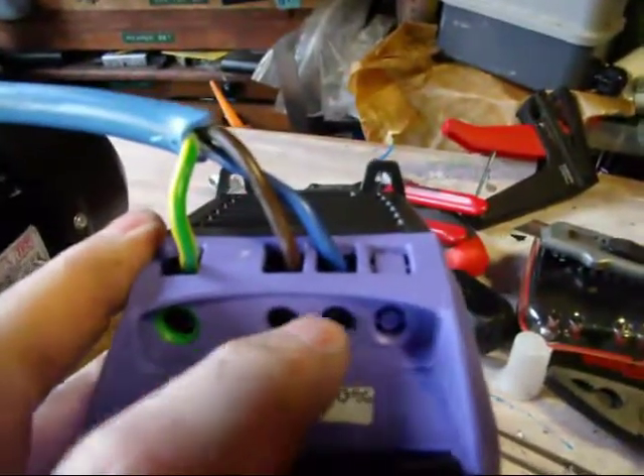Okay, so we now have the live and neutral and the earth fitted for the power input, in this case 220 volts.